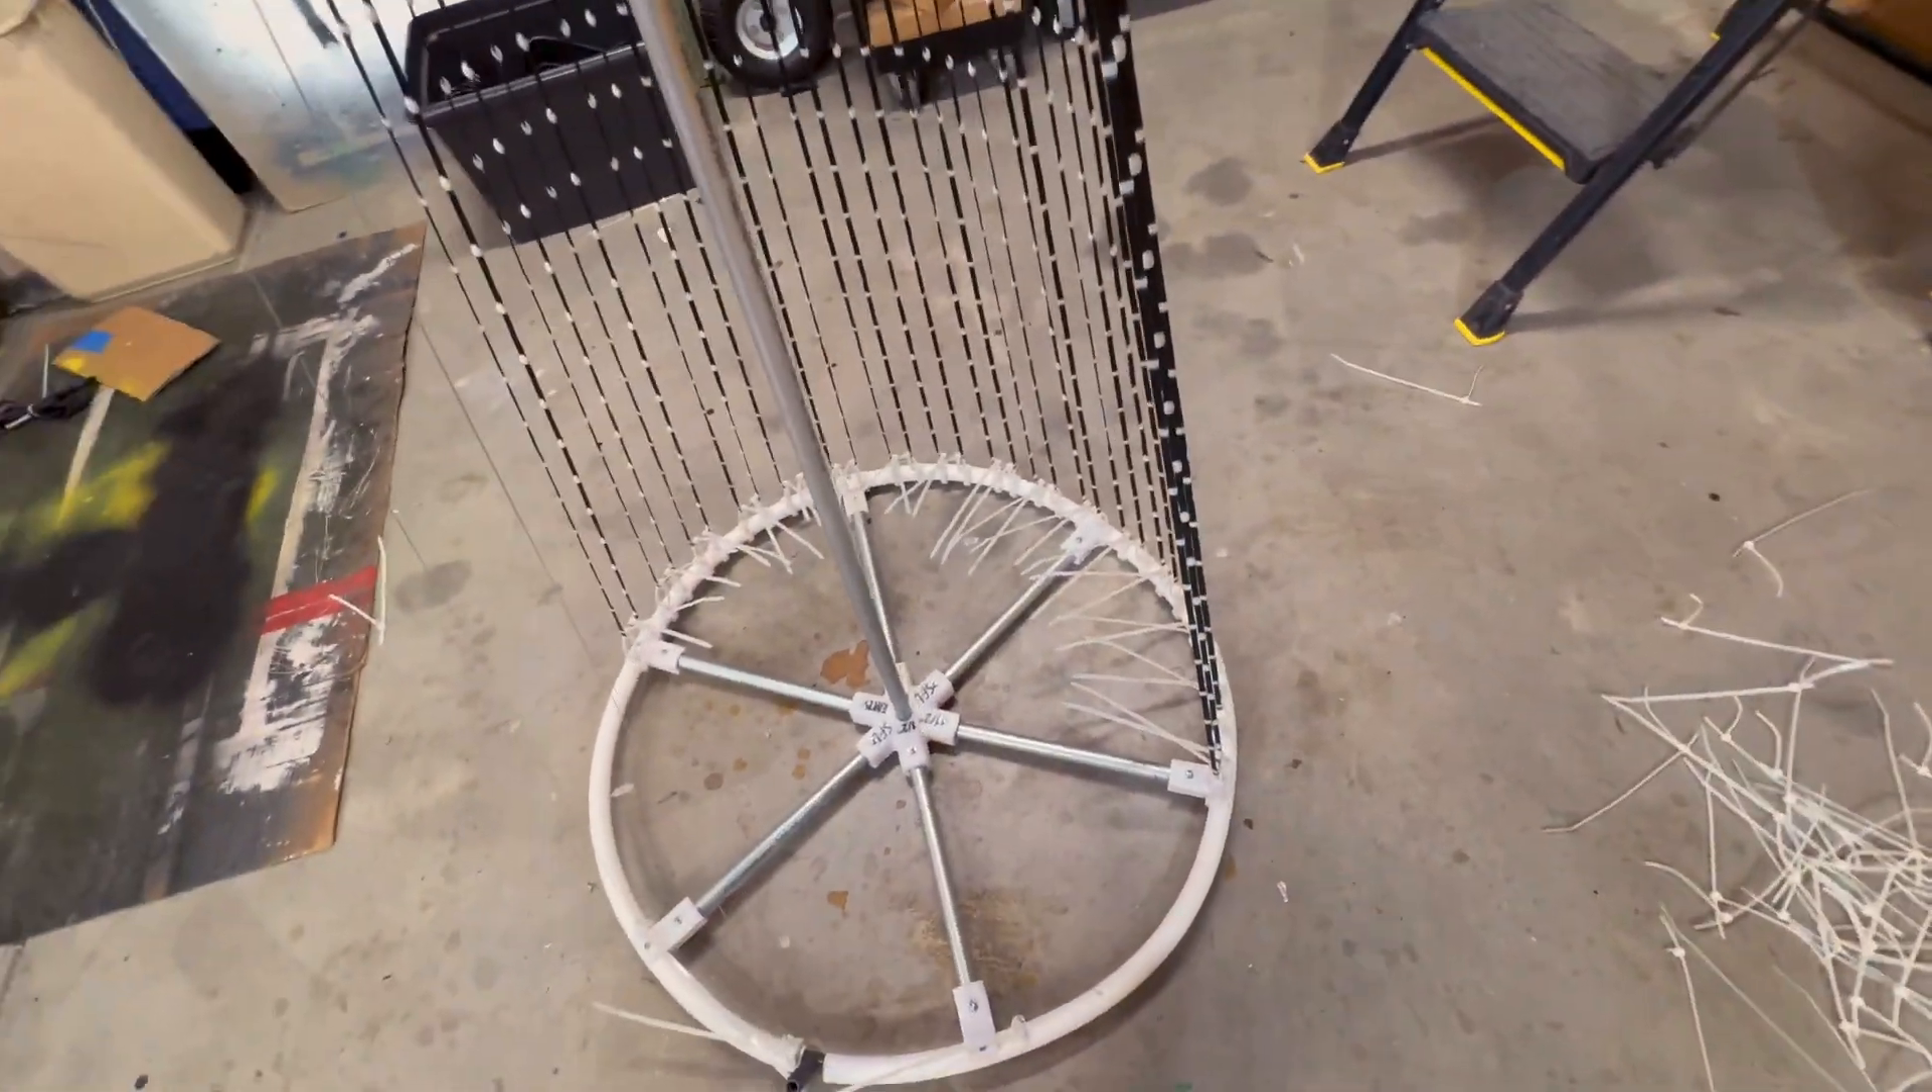I haven't quite cut all the cable ties in the bottom.